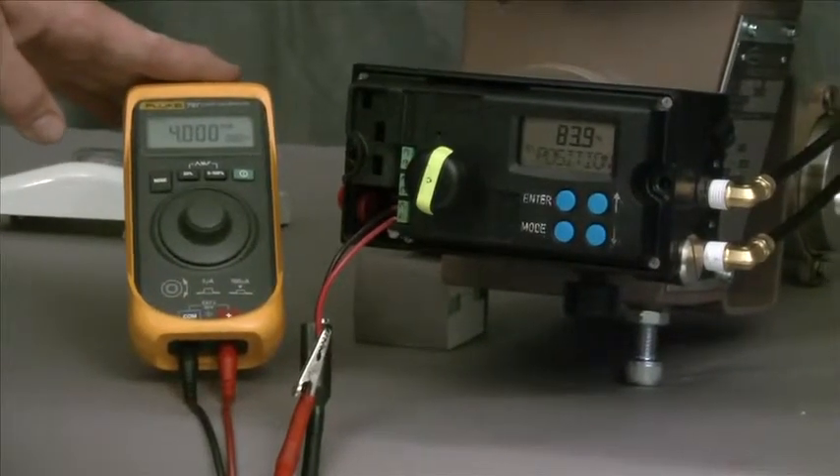Okay, now with our positioner mounted, we've made our electrical connections.